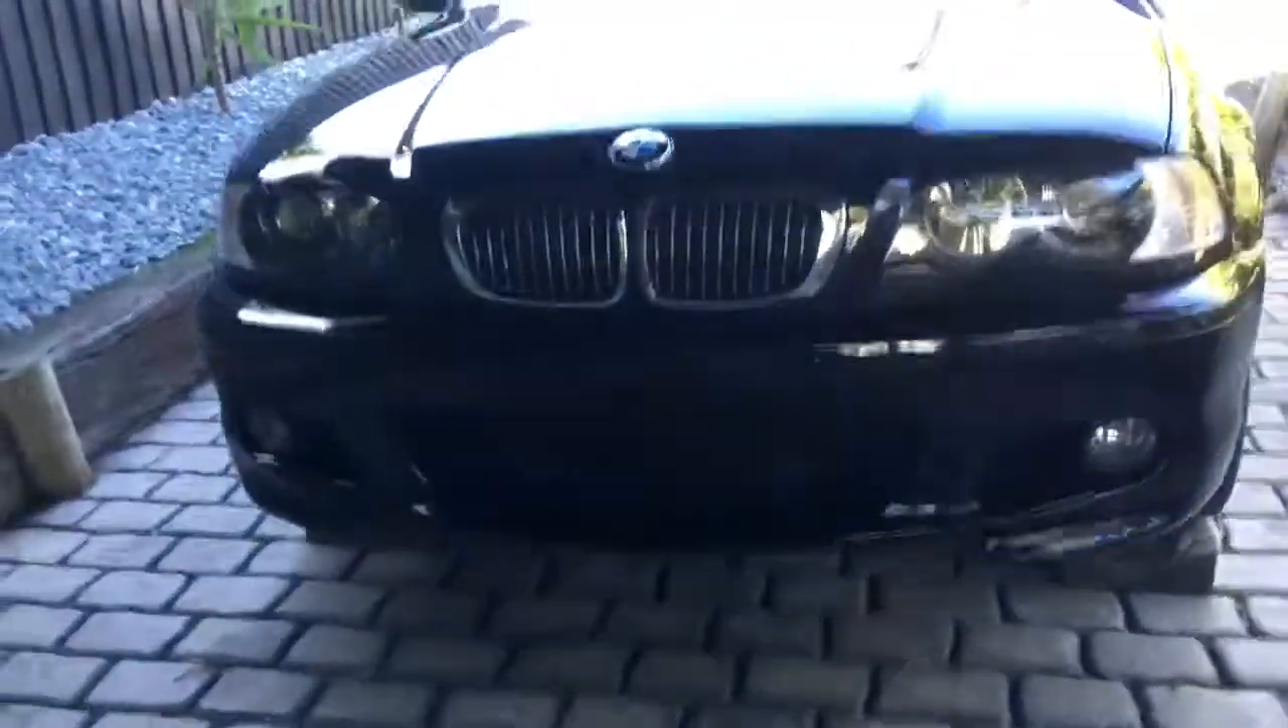The car looks a lot better with that new grille on.